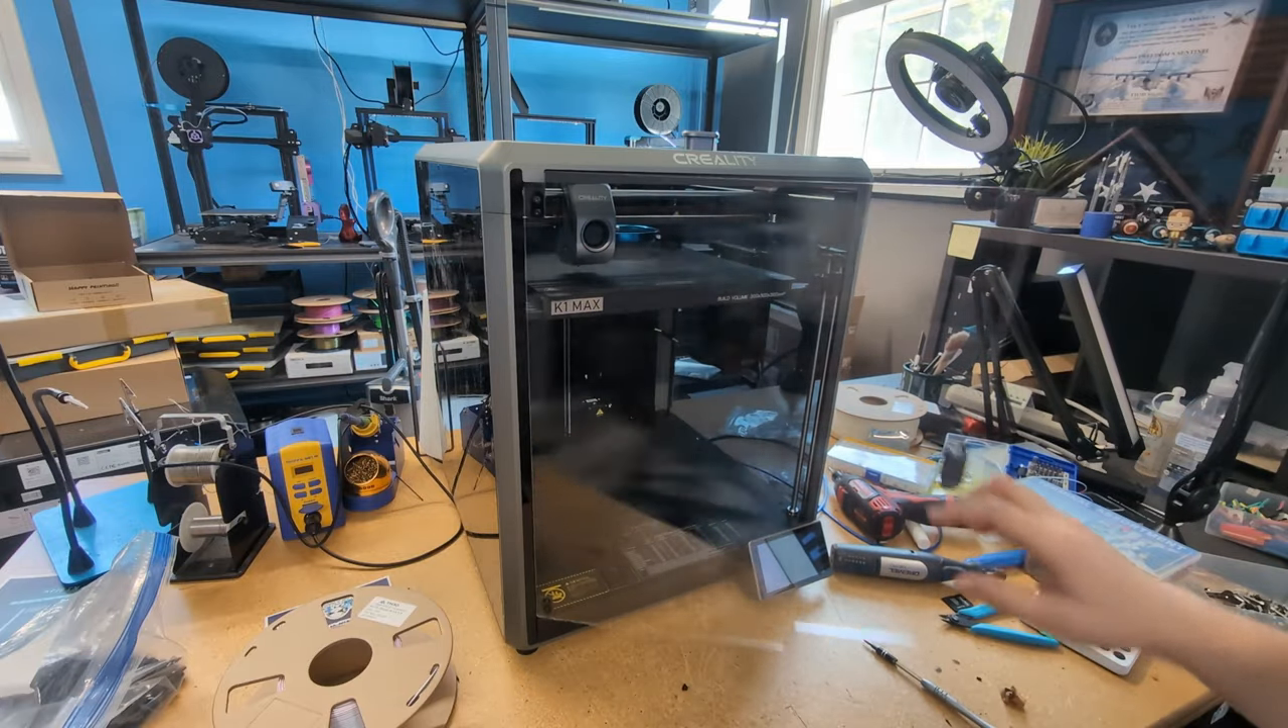So the door is all installed.